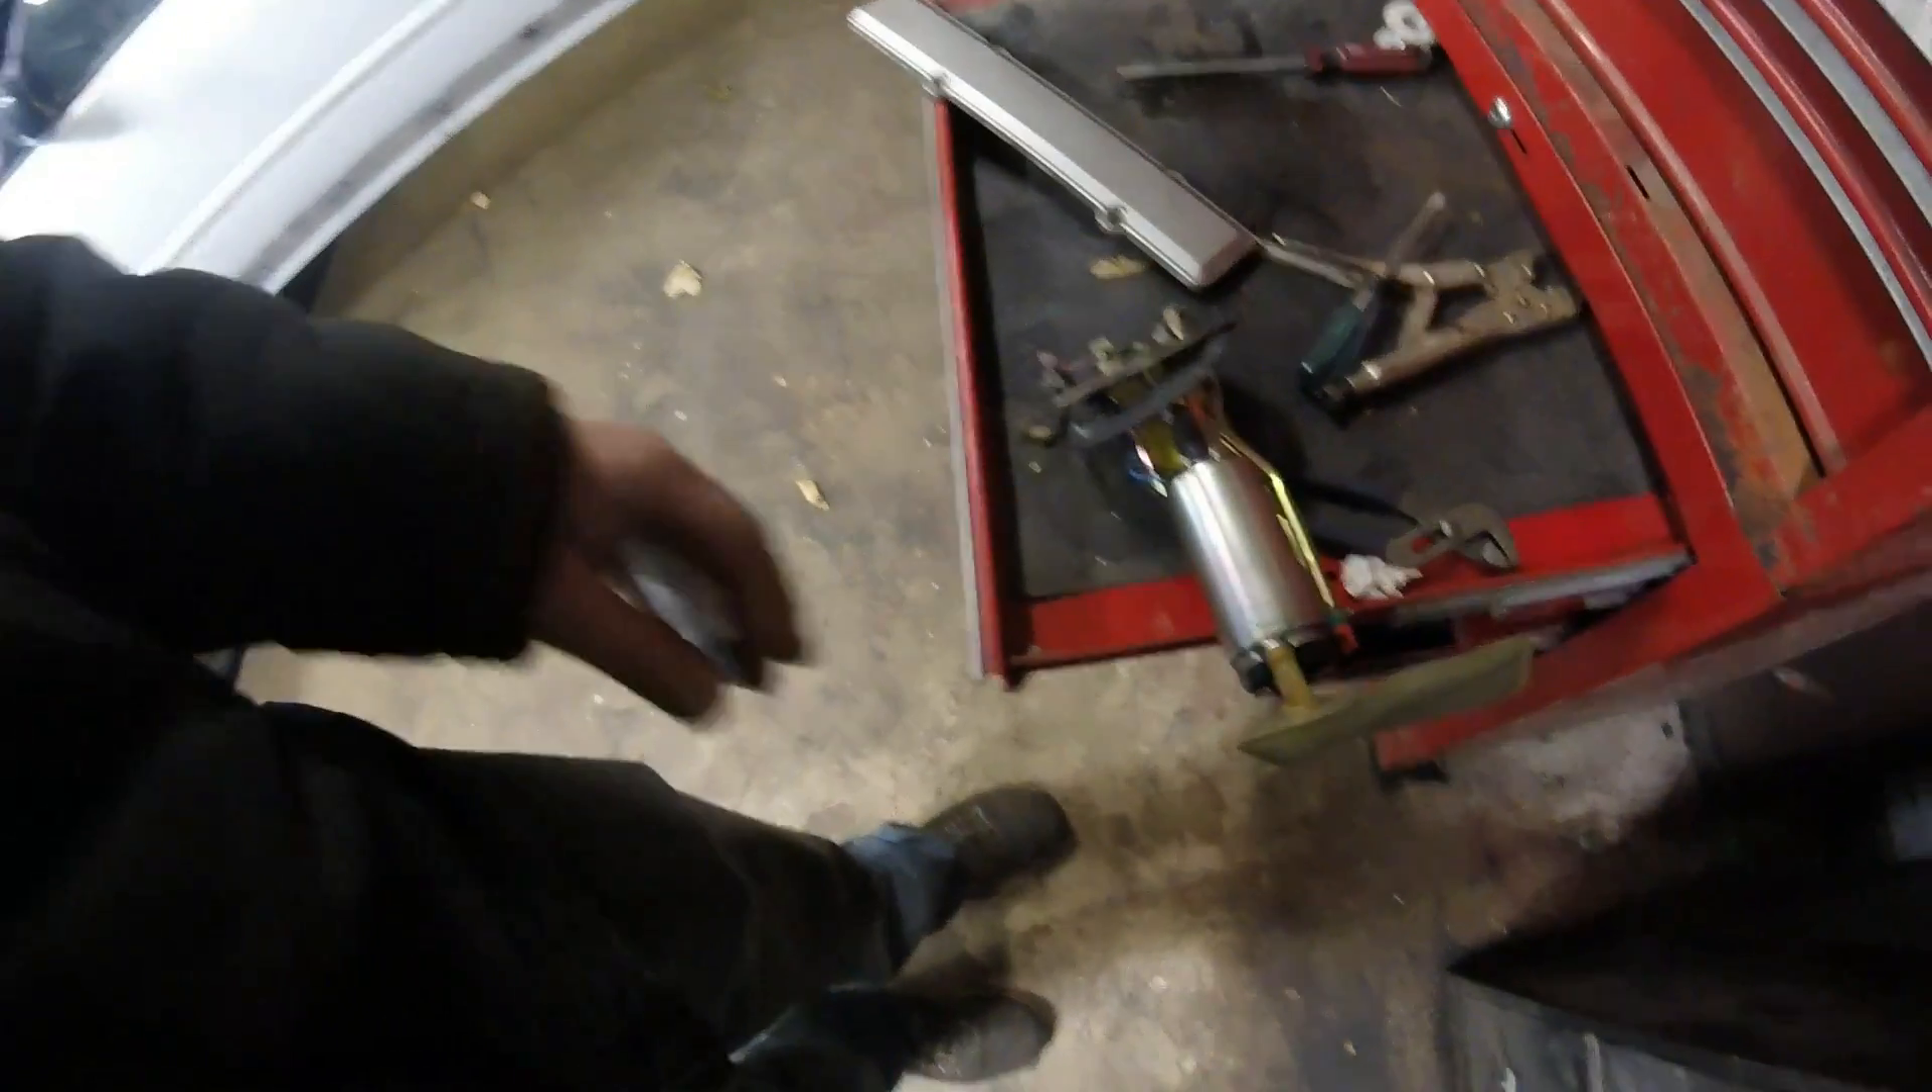So this is what the fuel pump looks like now that it's out.